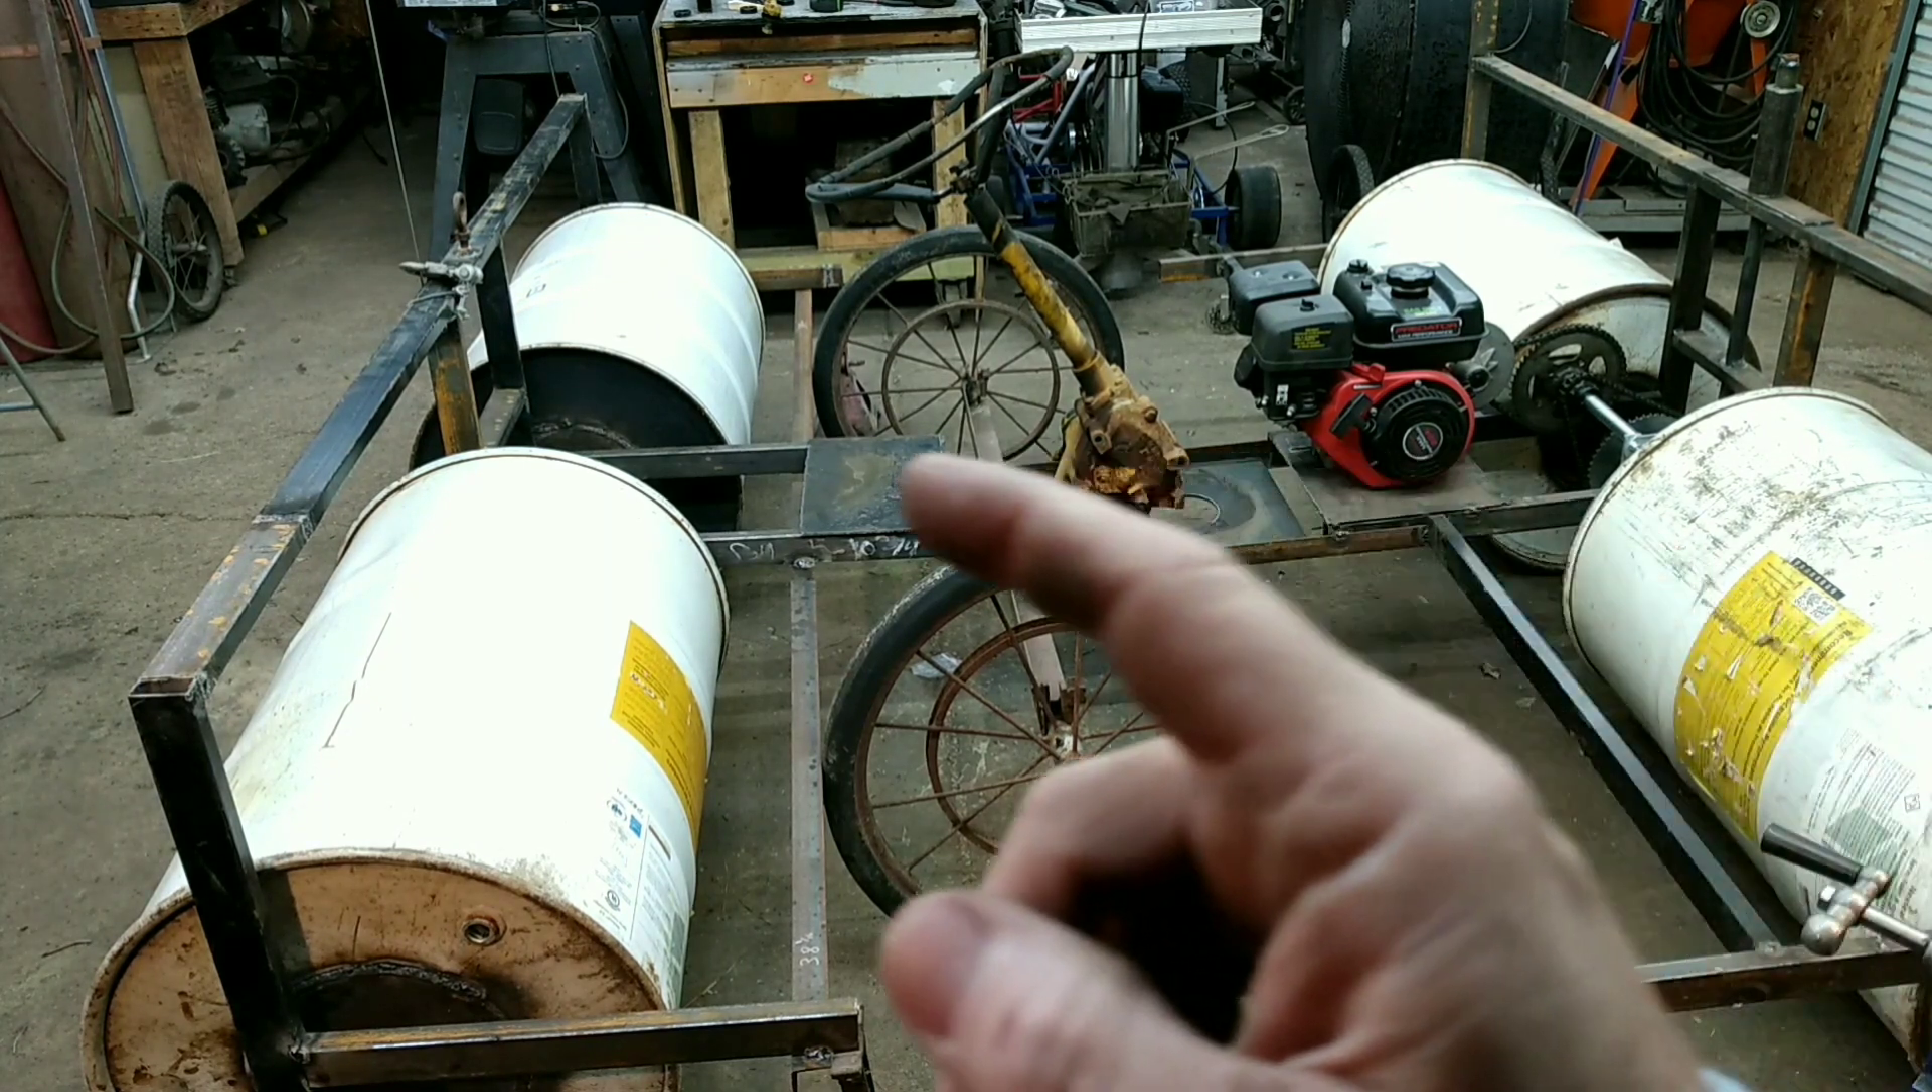Okay, so now we've got all four of our barrels. We've got a steering gear assembly. We've got our engine on there.